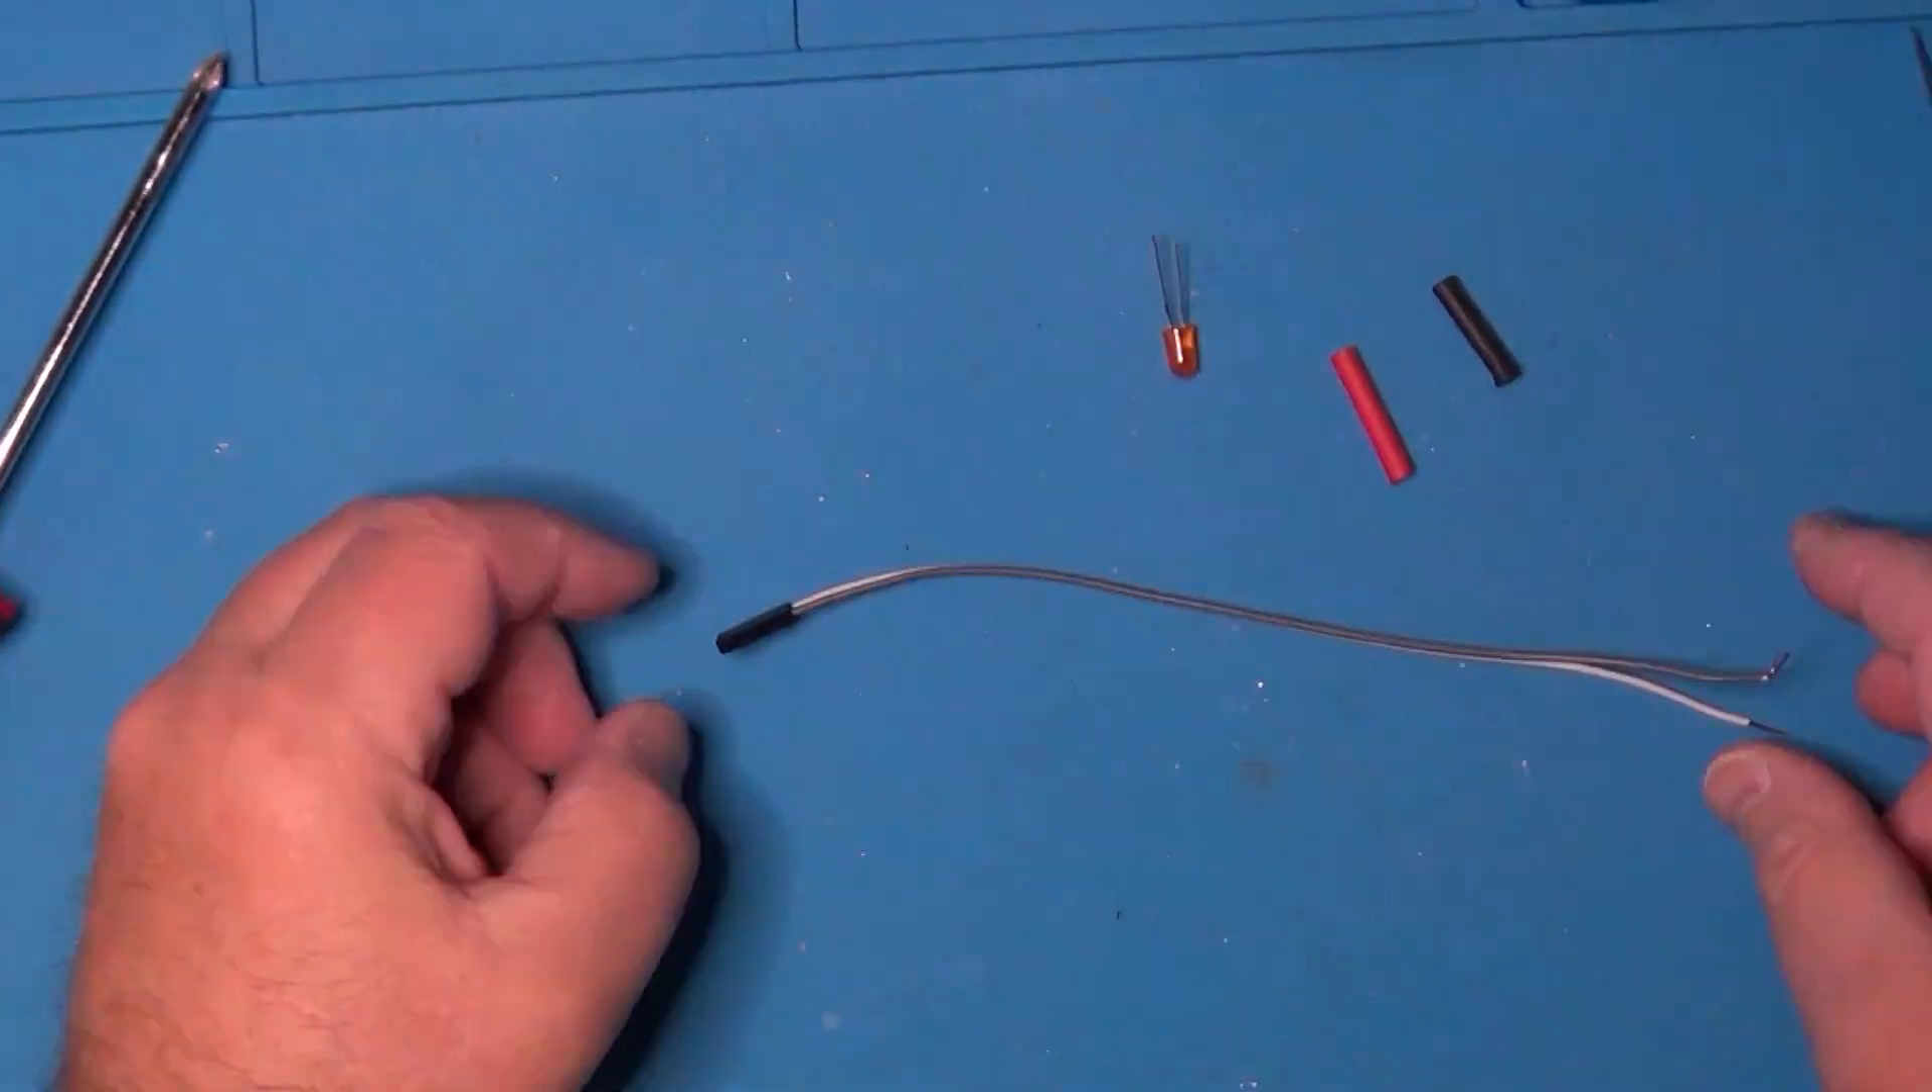And it was now that I realized that I didn't yet connect the LED.